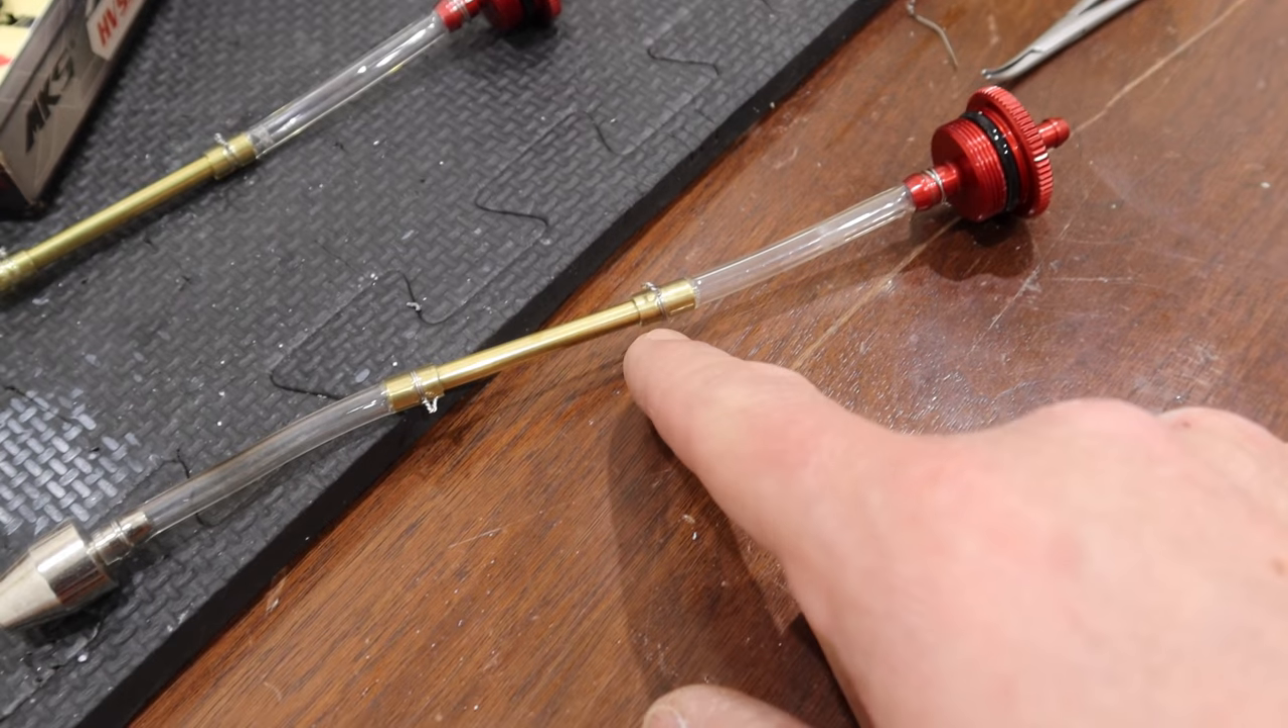So, what I've done here is I've added a rigid piece of tubing into the clunk line.